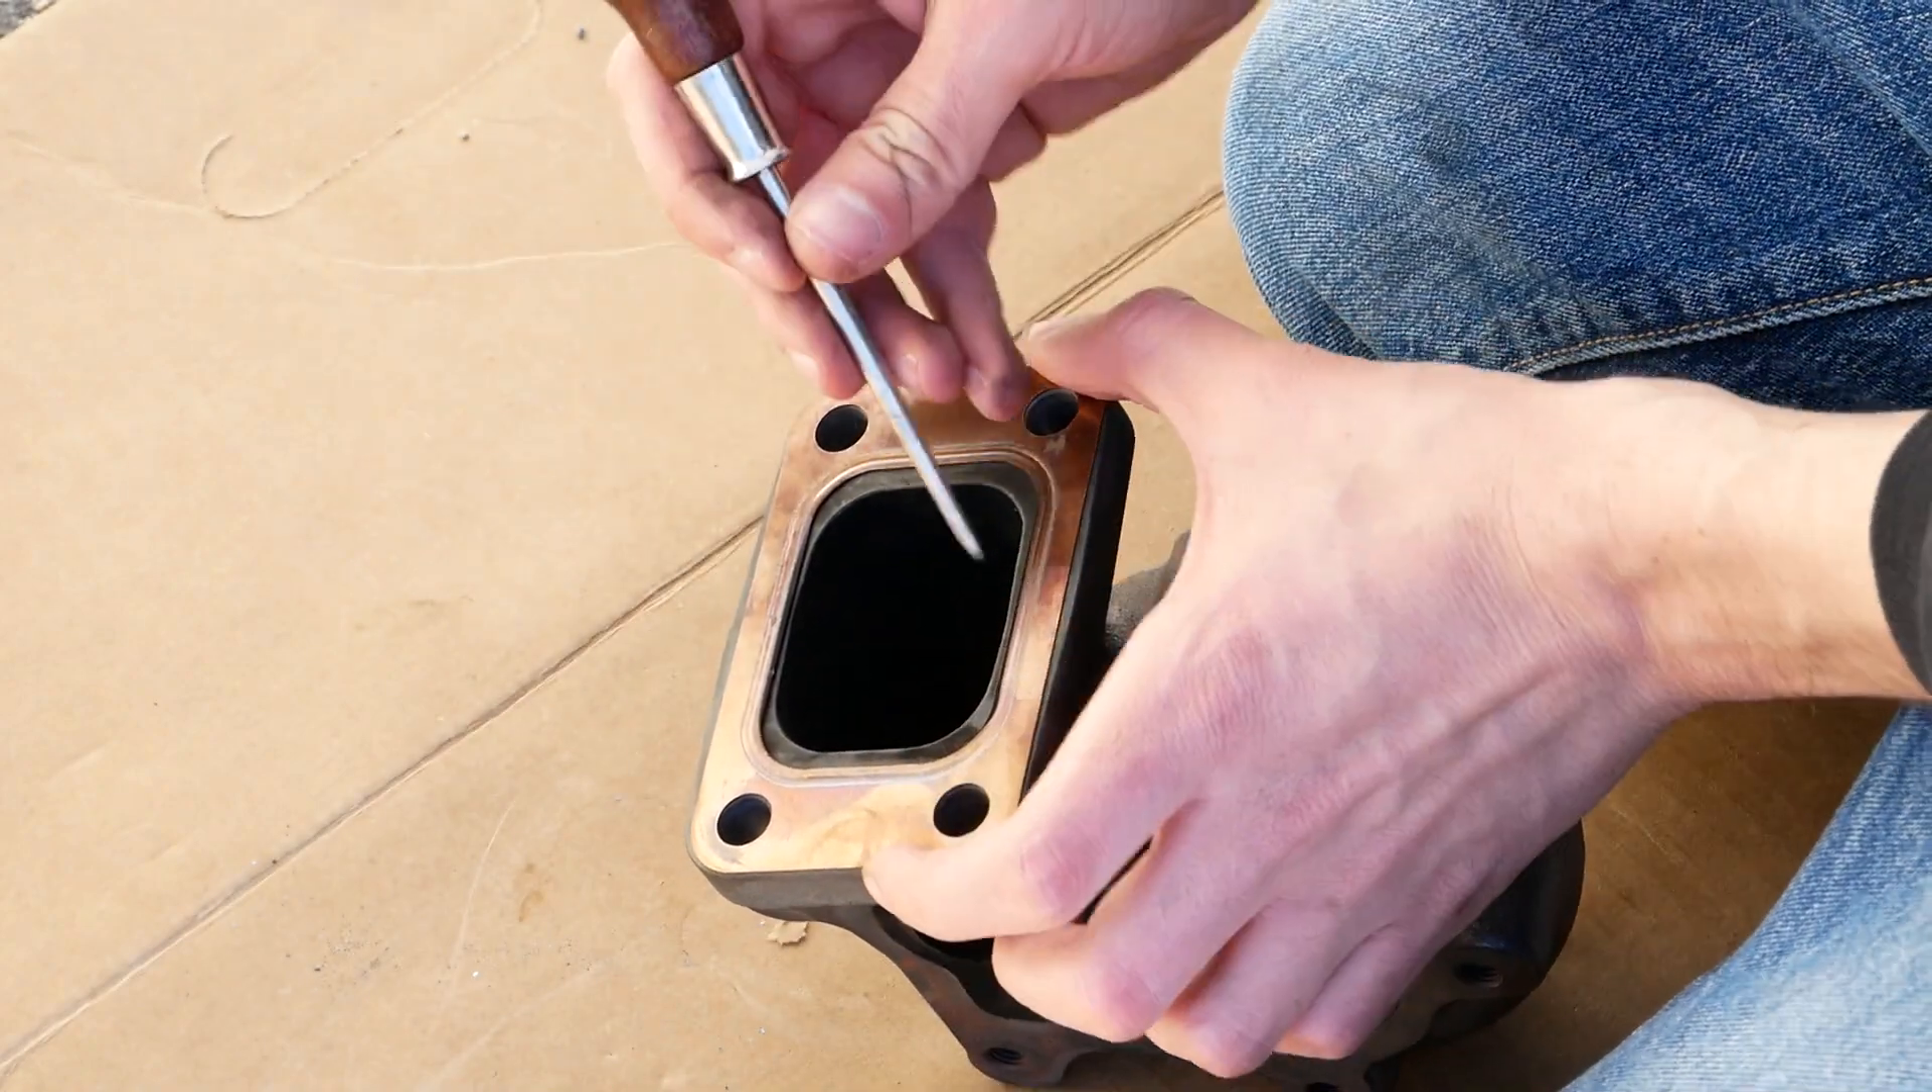Another thing that we're going to be working on here is this gasket fits pretty nicely on the manifold height wise this way.